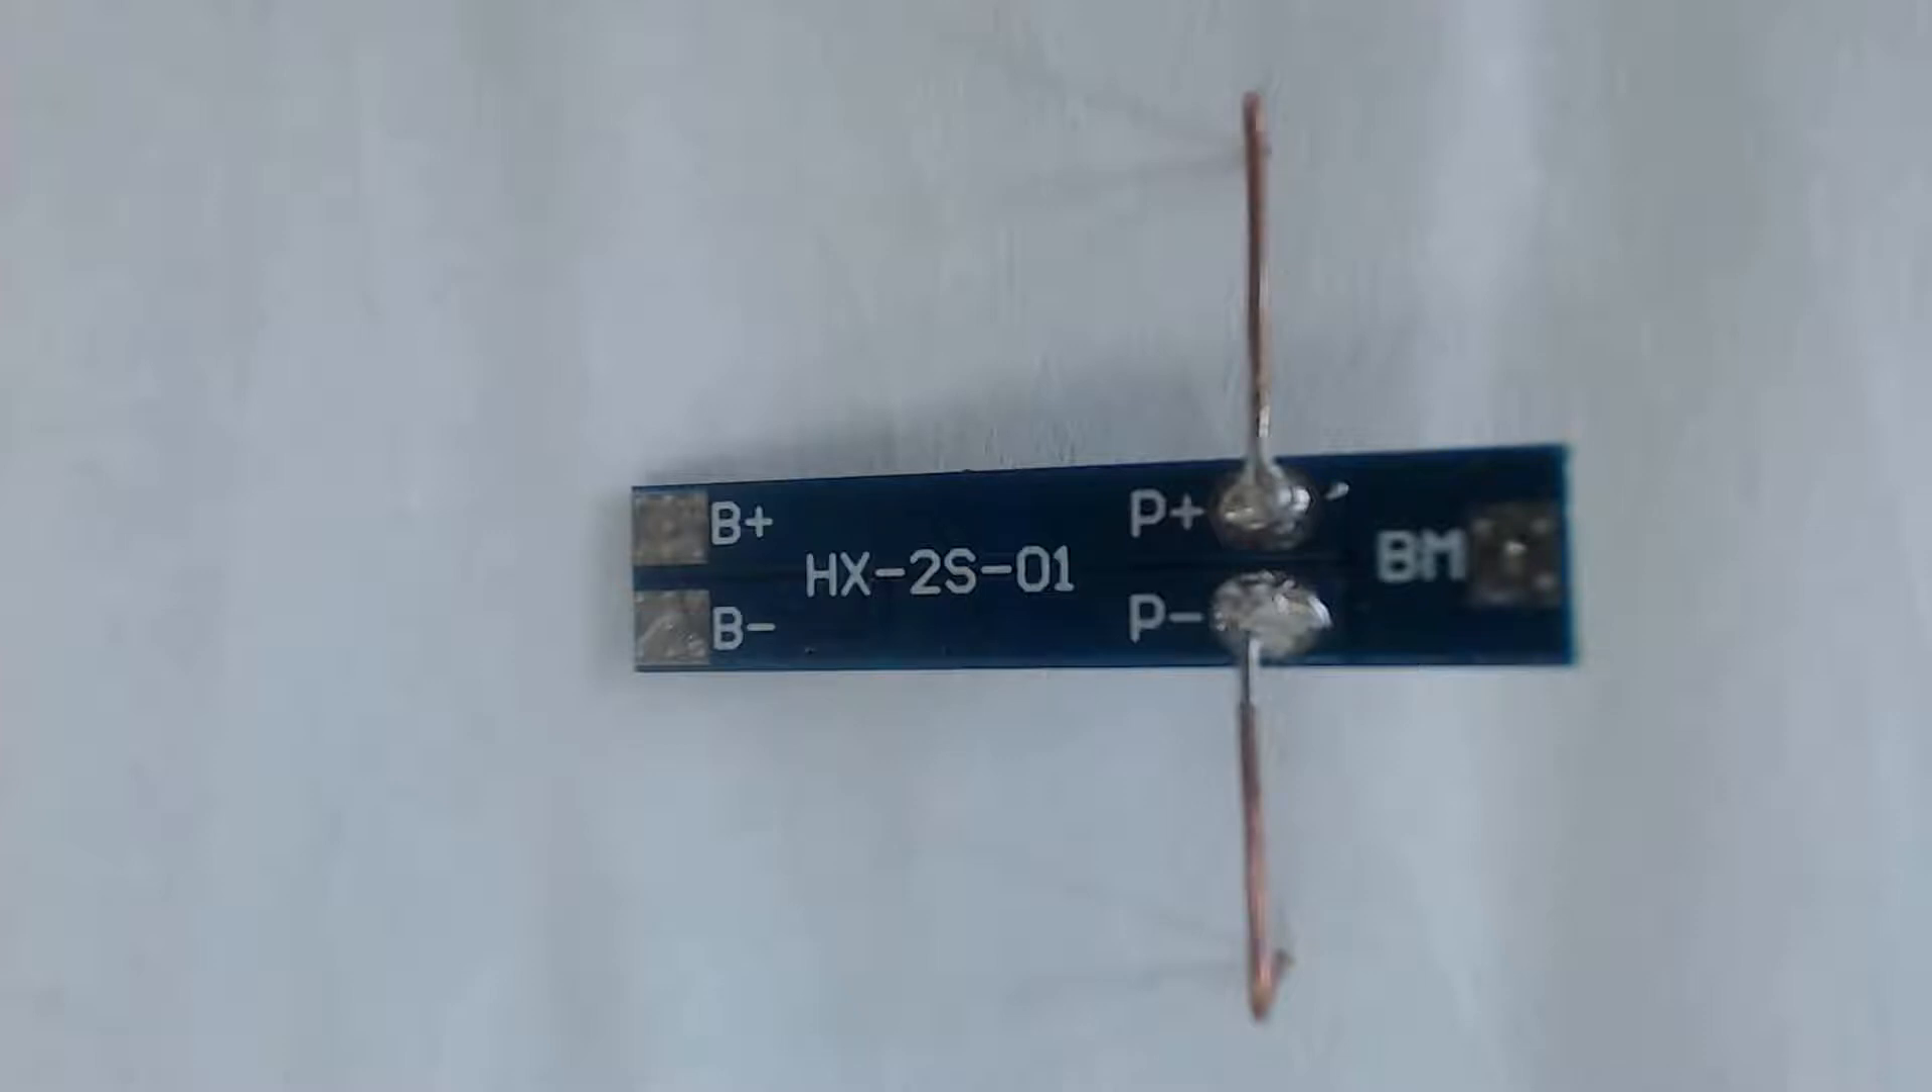Here's a little battery protection board with two pieces of 22-gauge wire soldered to the power connections.